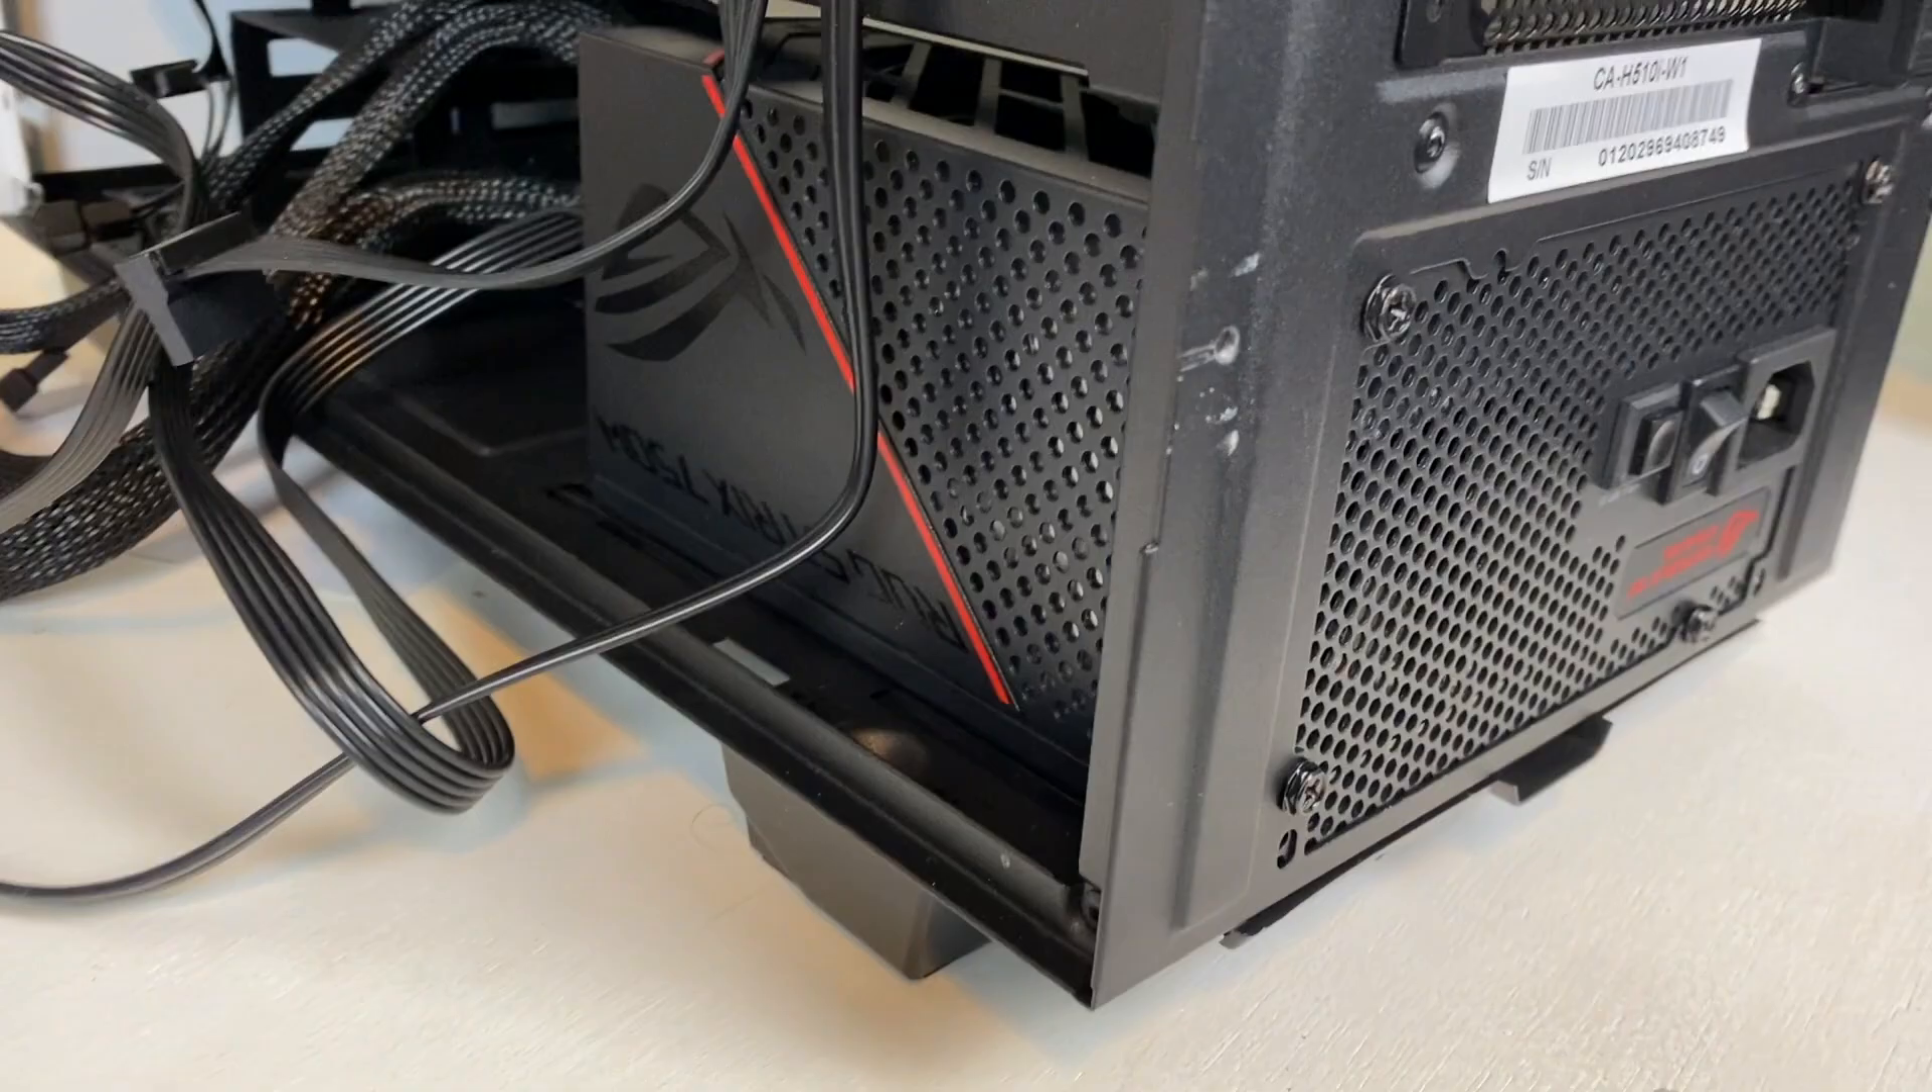So we're done with putting the power supply in the case.